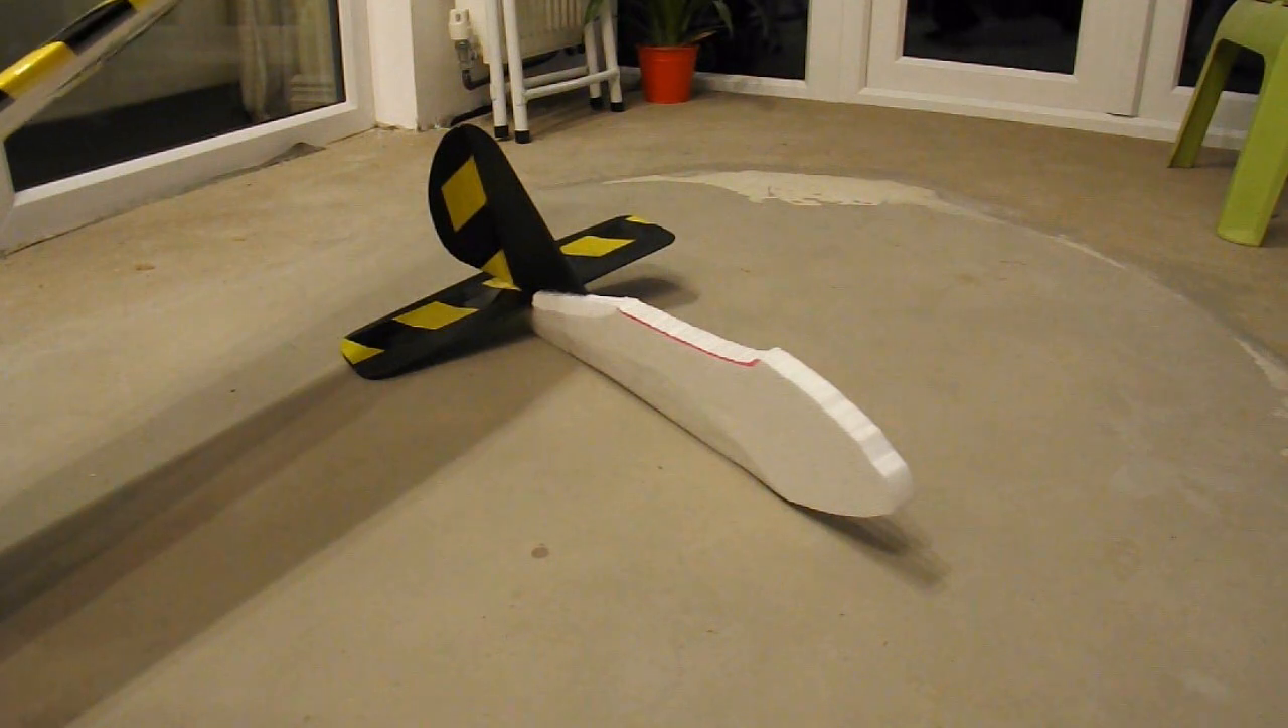So I've covered the wing in tape. I haven't fixed it to the fuselage yet.